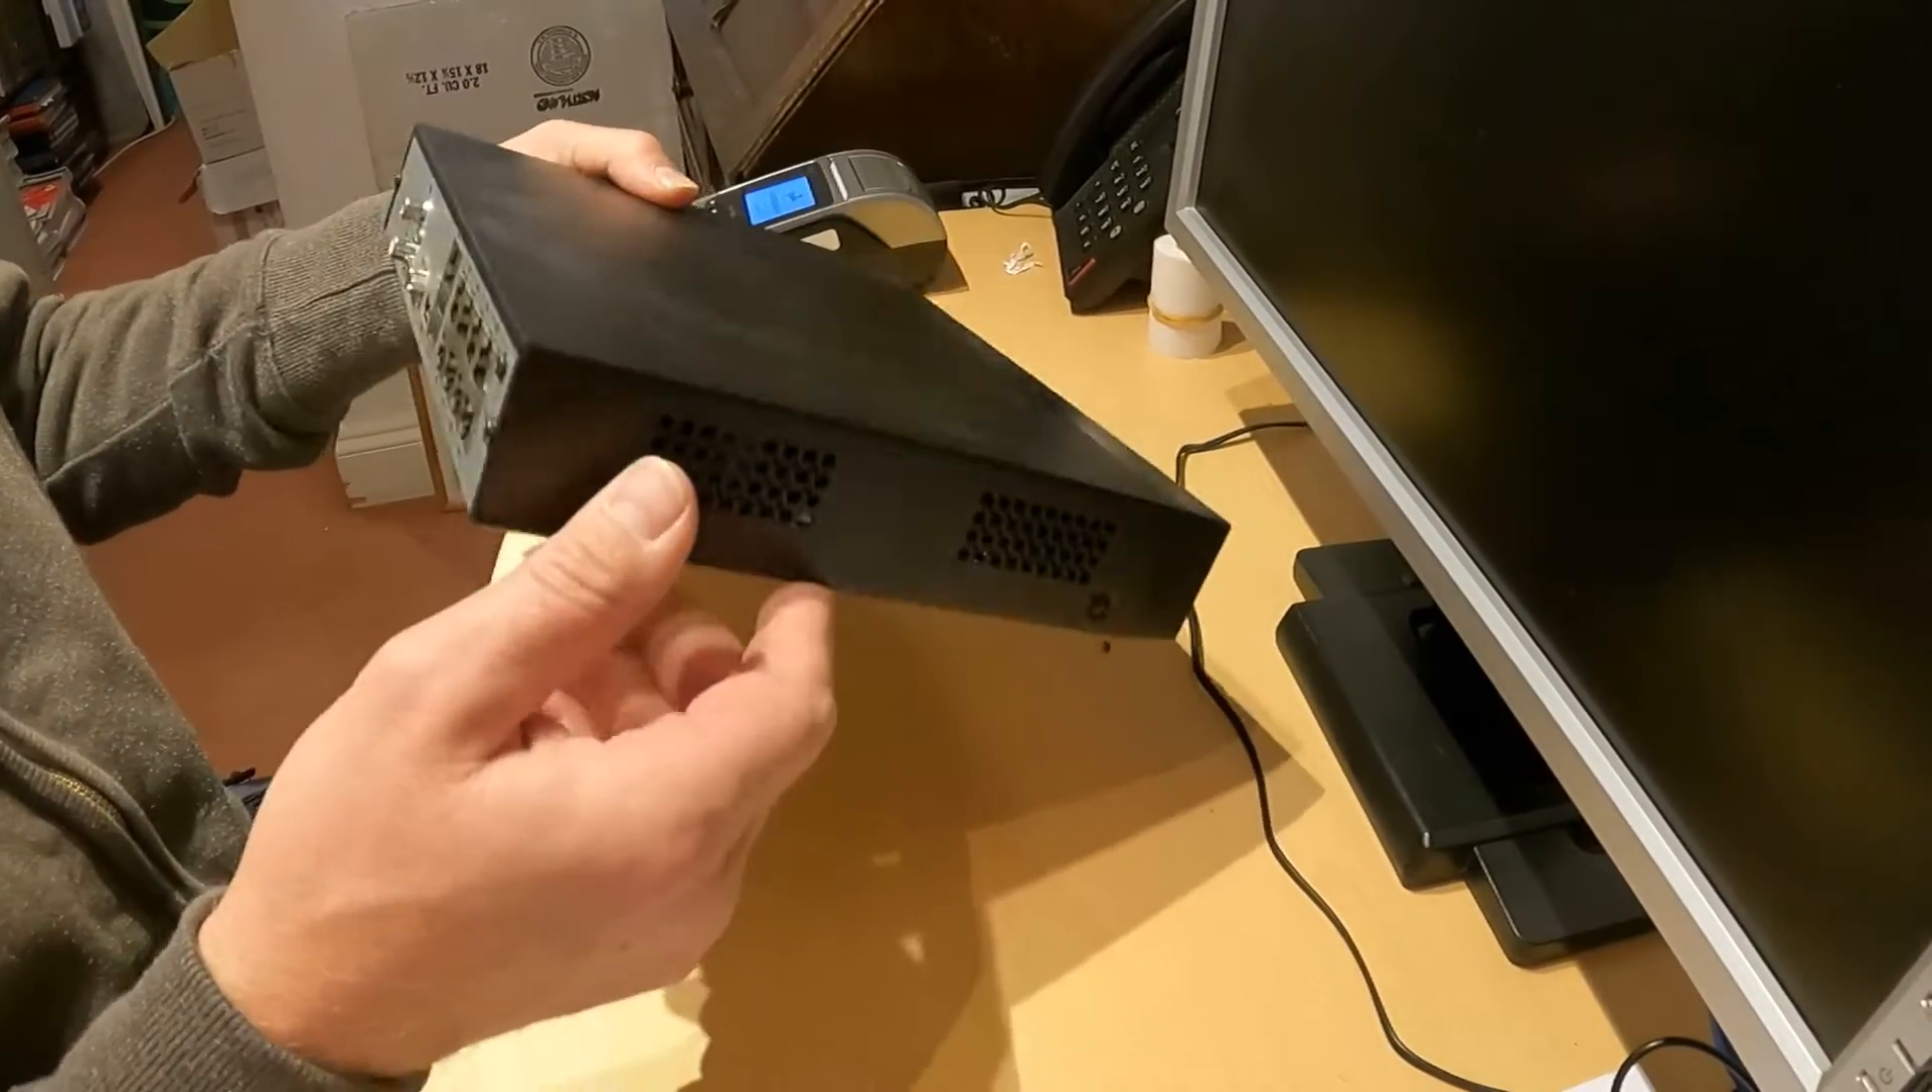Okay so i've got the recorder all the cables disconnected.